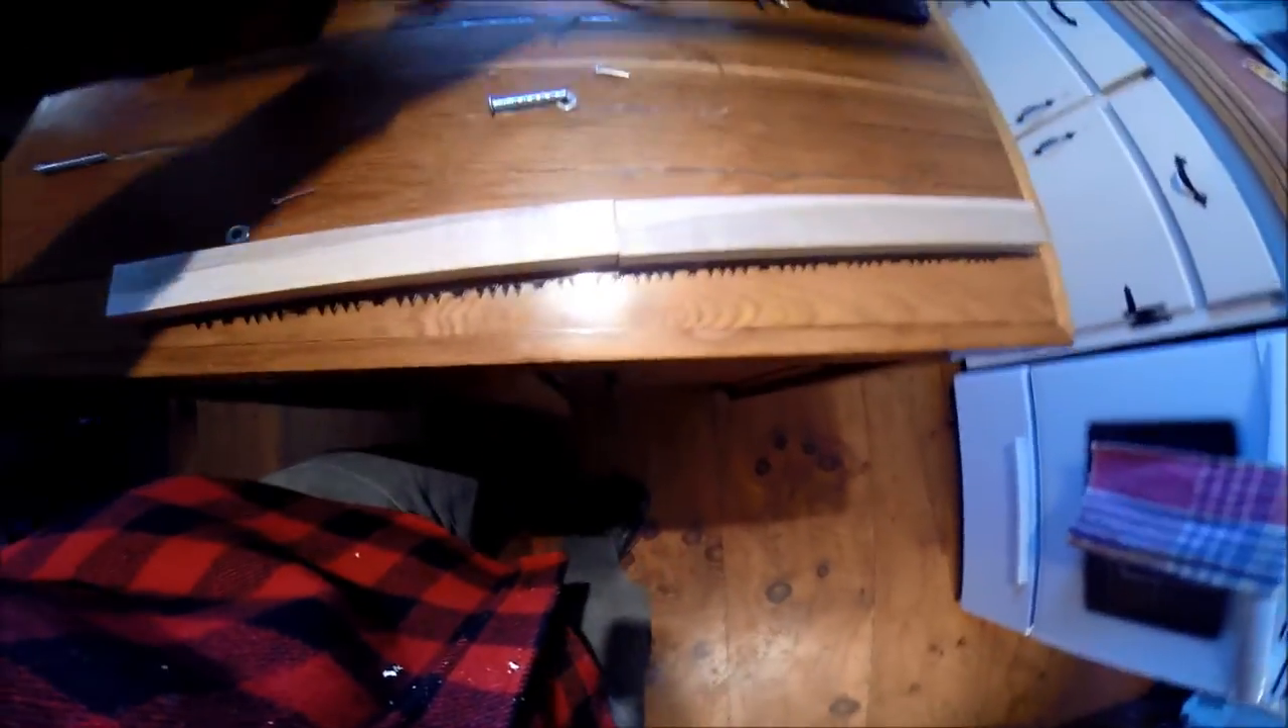As you can see the blade is sticking out.